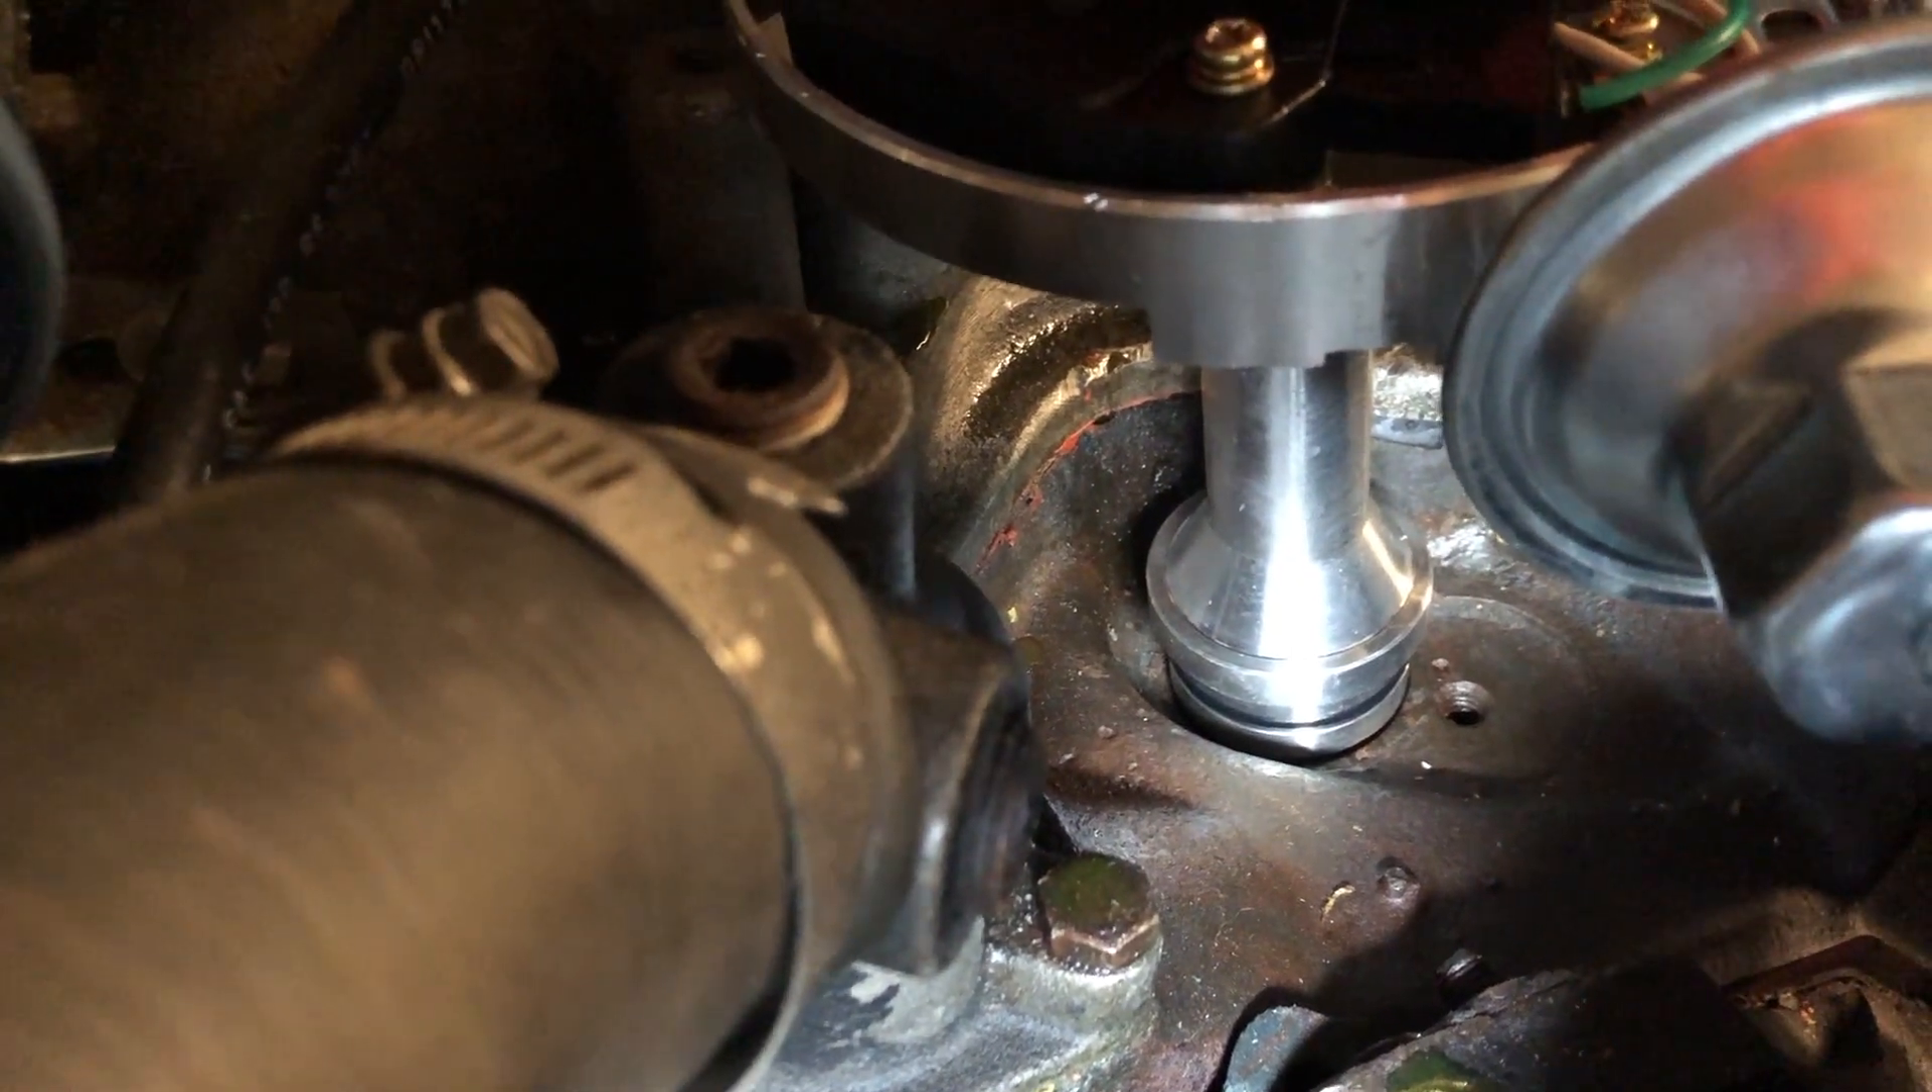So, you can see there's still quite a bit for it to fully seat in there.